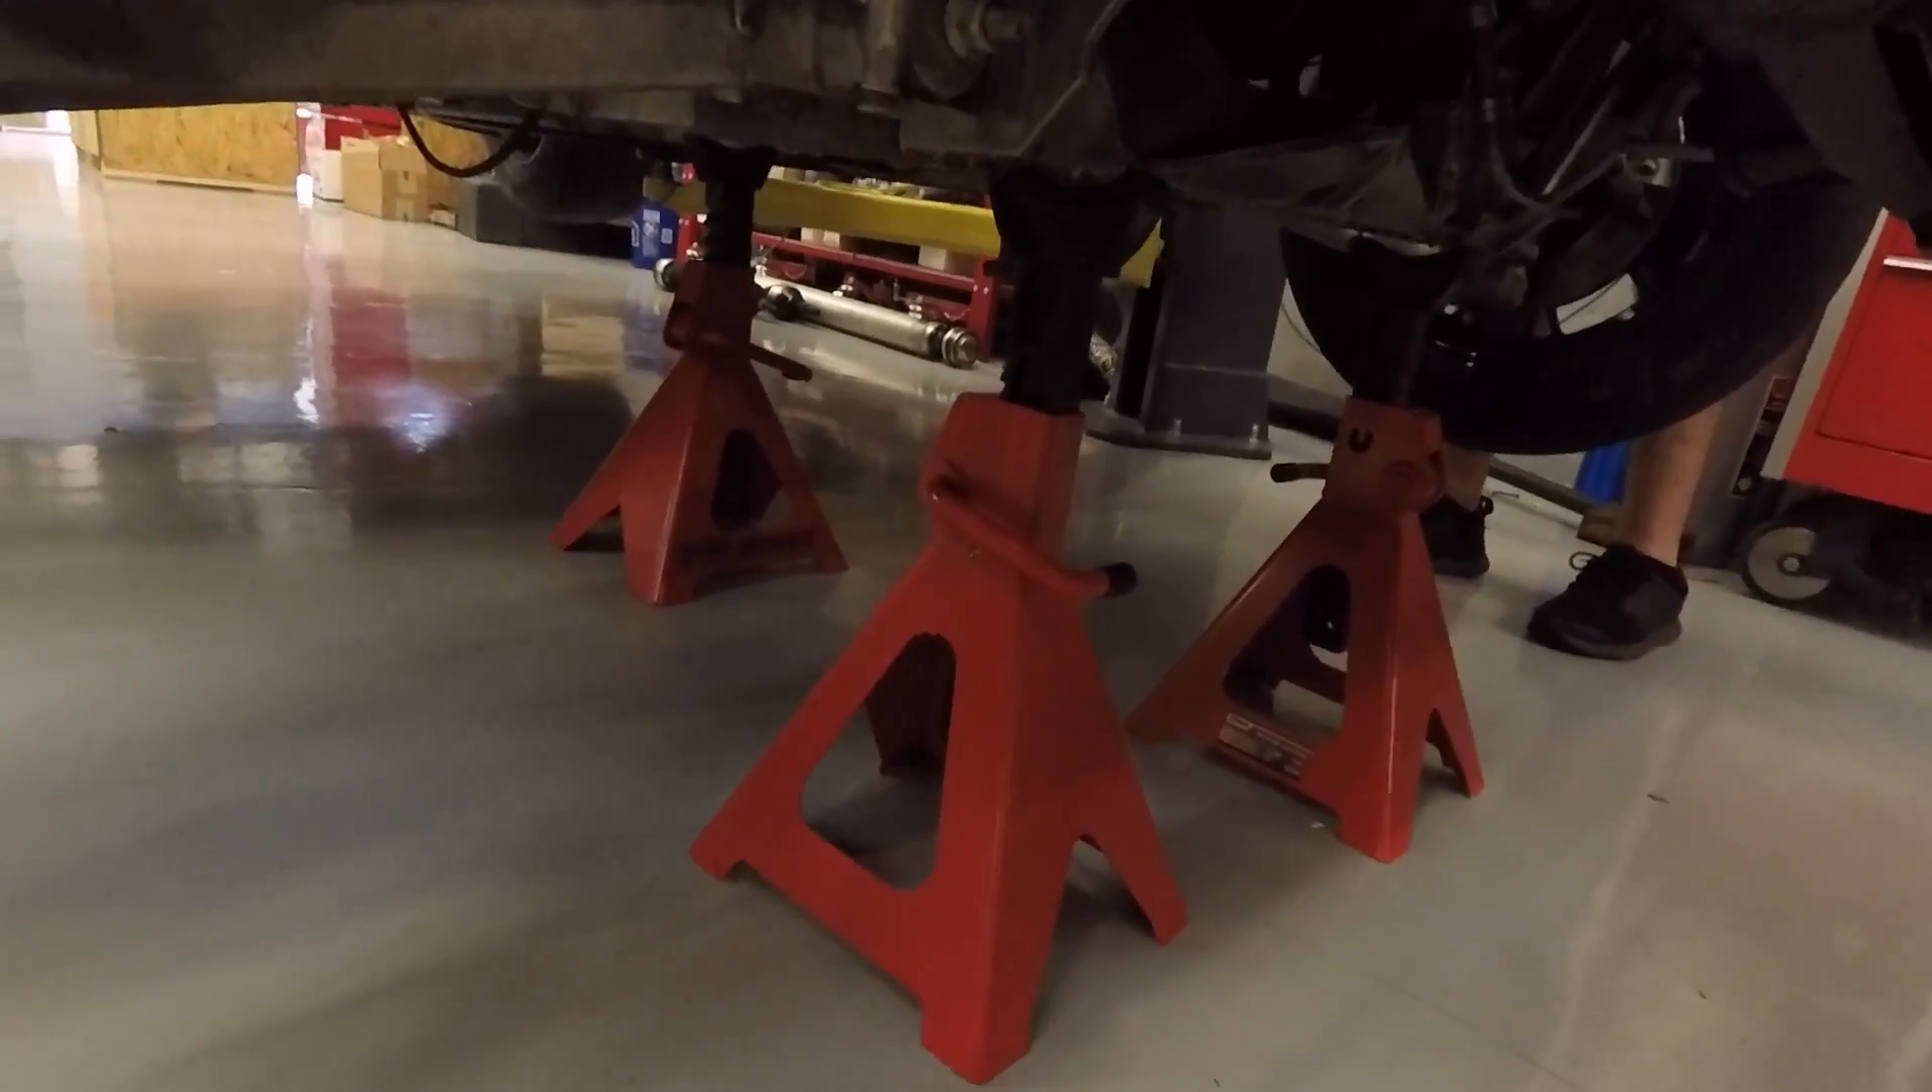All right. Jack stands are in place.